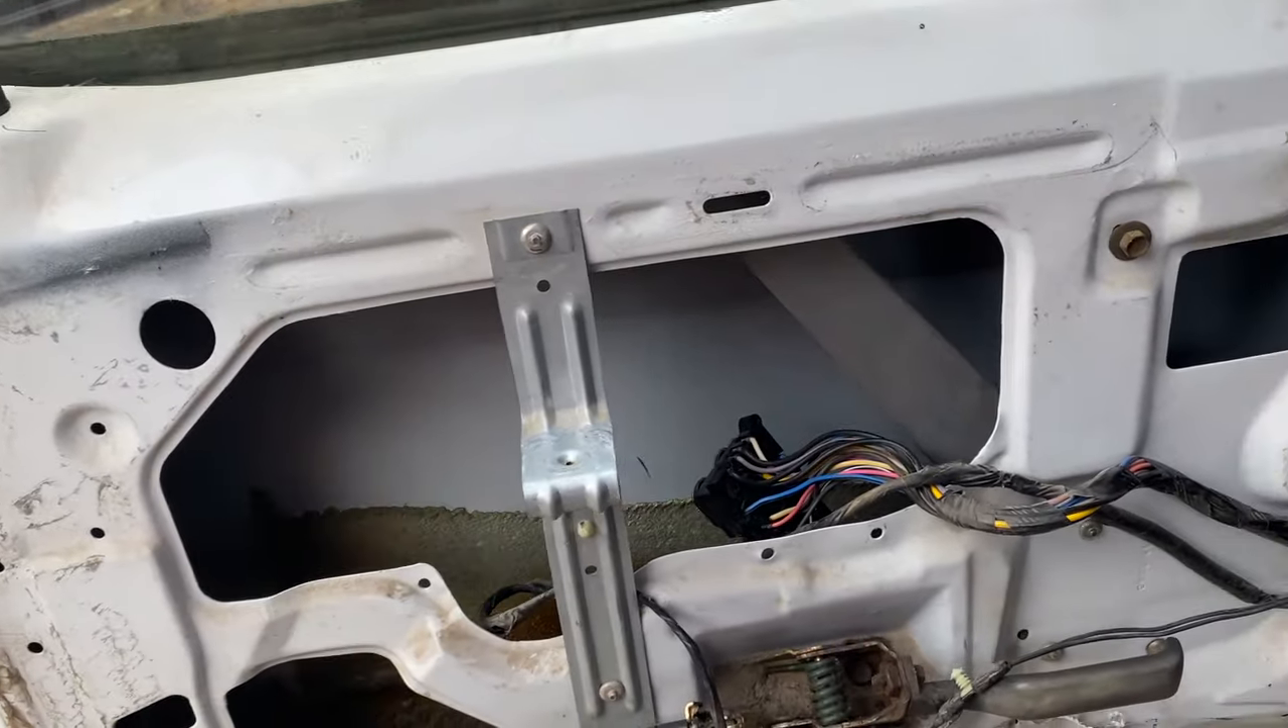I've taken off the door card as you can see pretty bare.